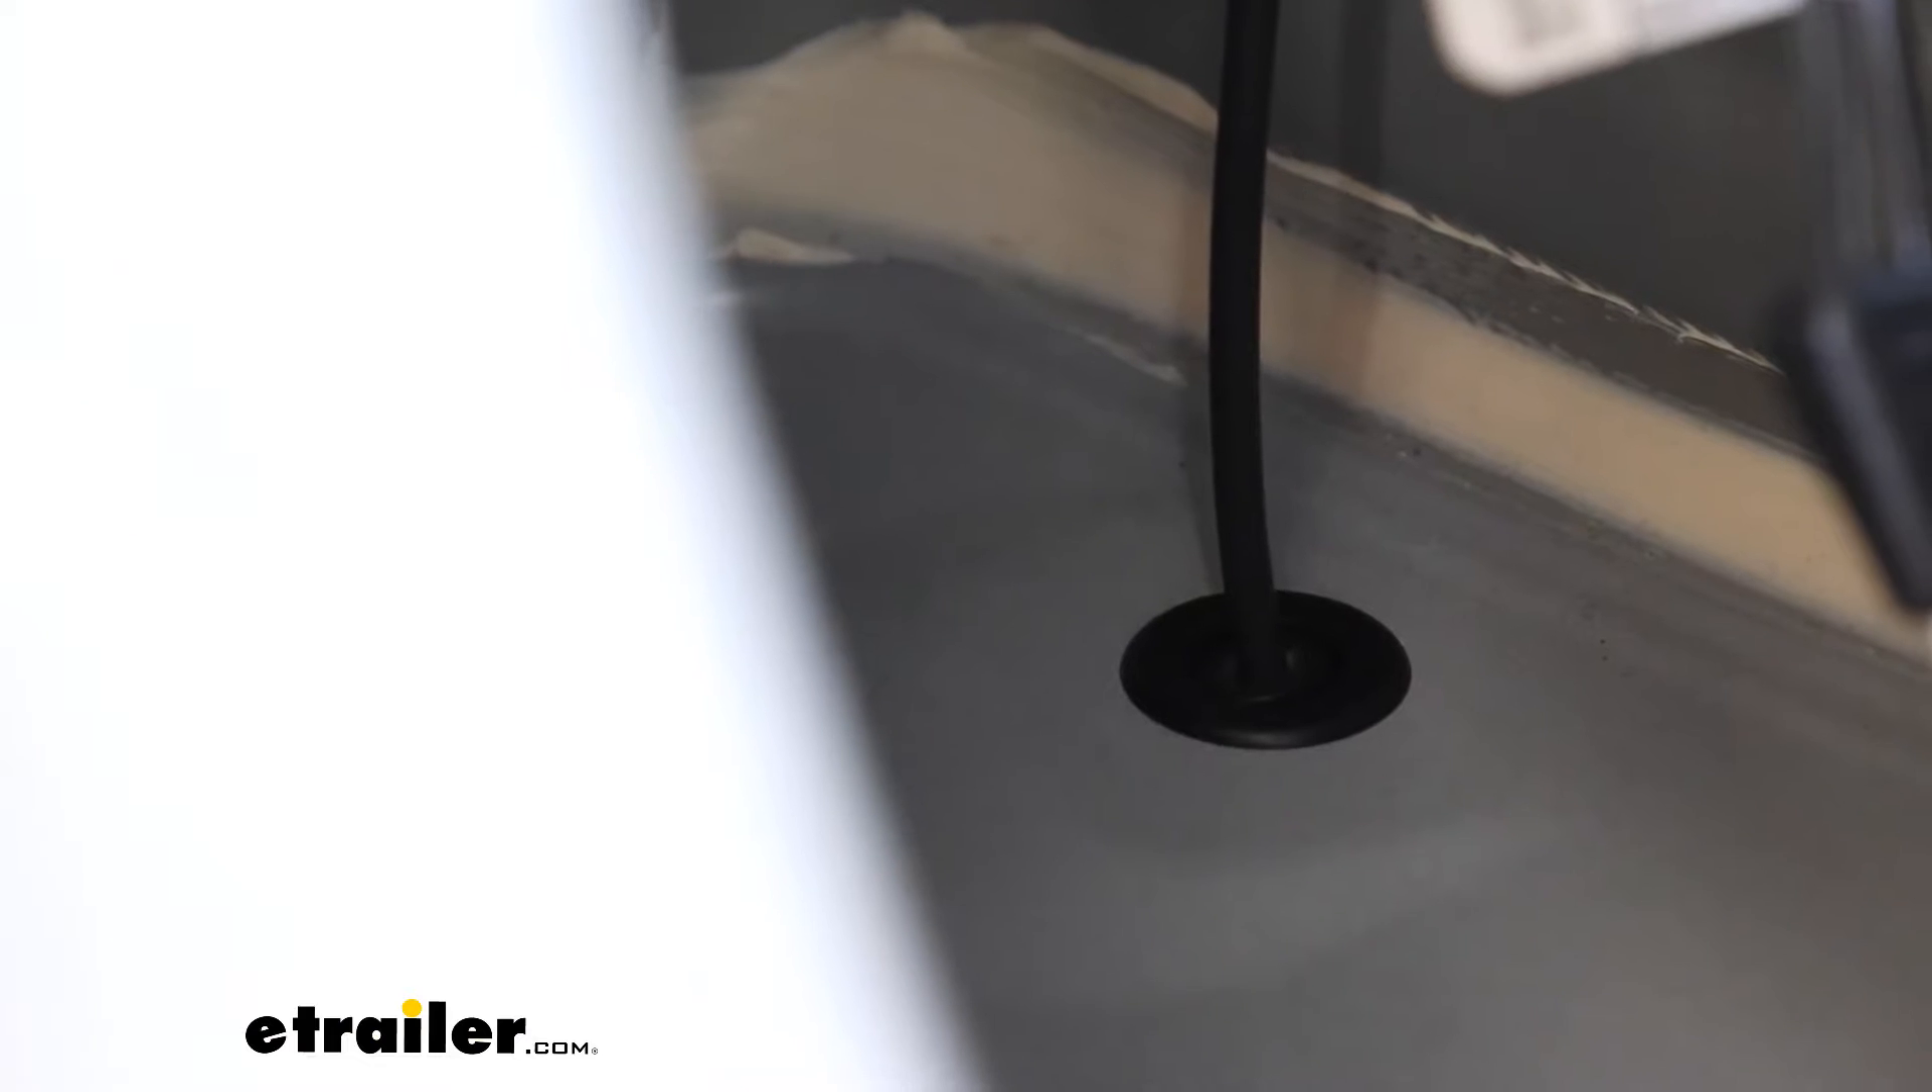Now I've passed our power wire through our grommet, and I just poked a hole through it using a punch. That way we could feed the wire through, and it's going to still have a nice seal.